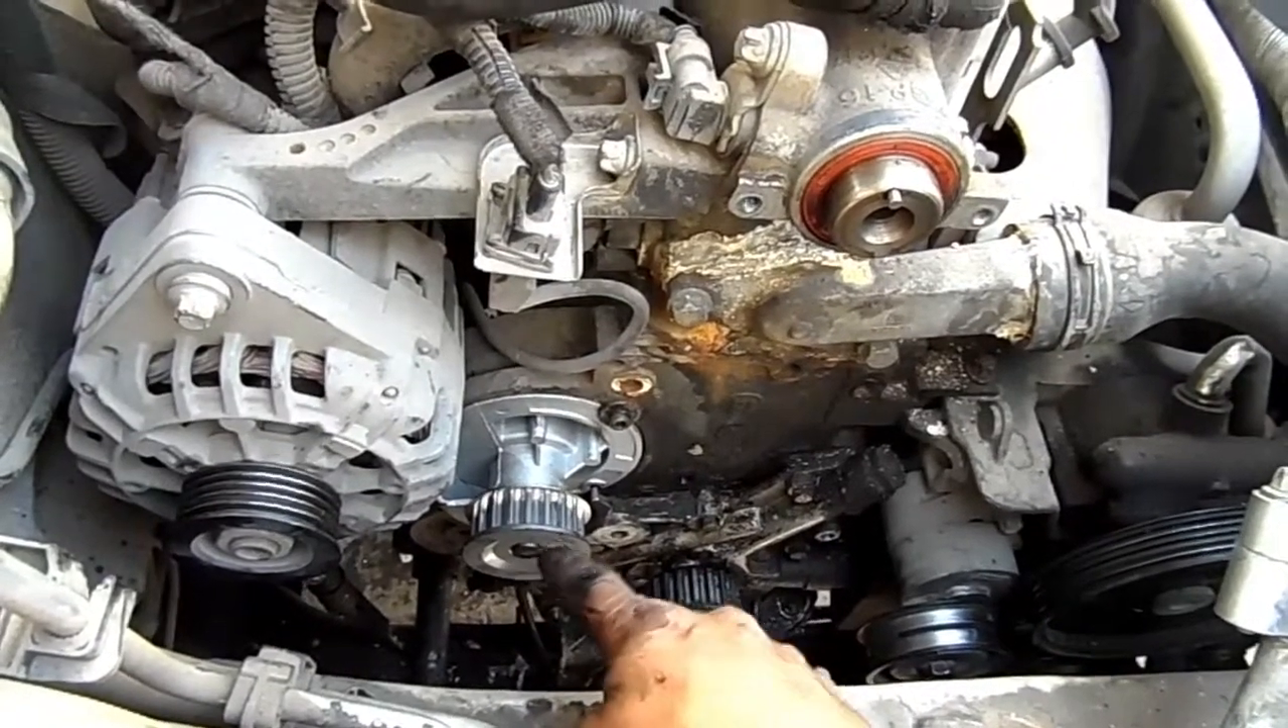Ya vimos que ya se instaló la bomba de agua.